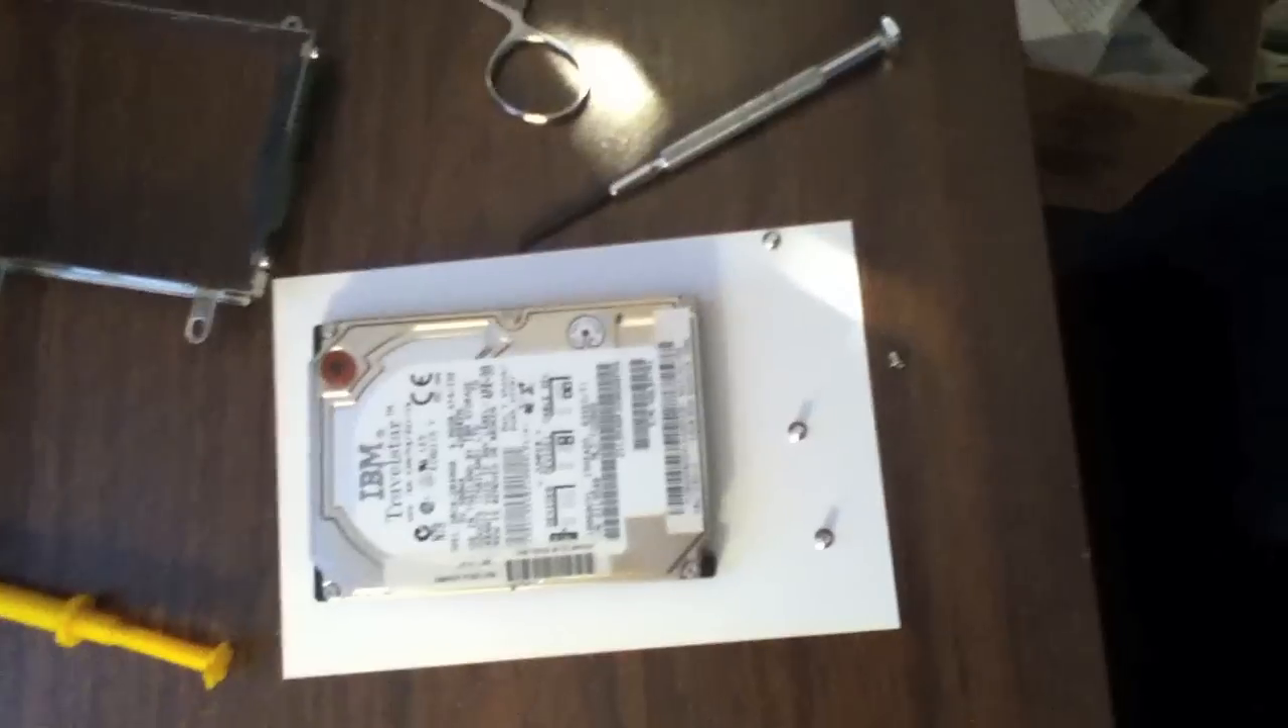Now at this point the hard drive has been removed and the computer itself can be reassembled.